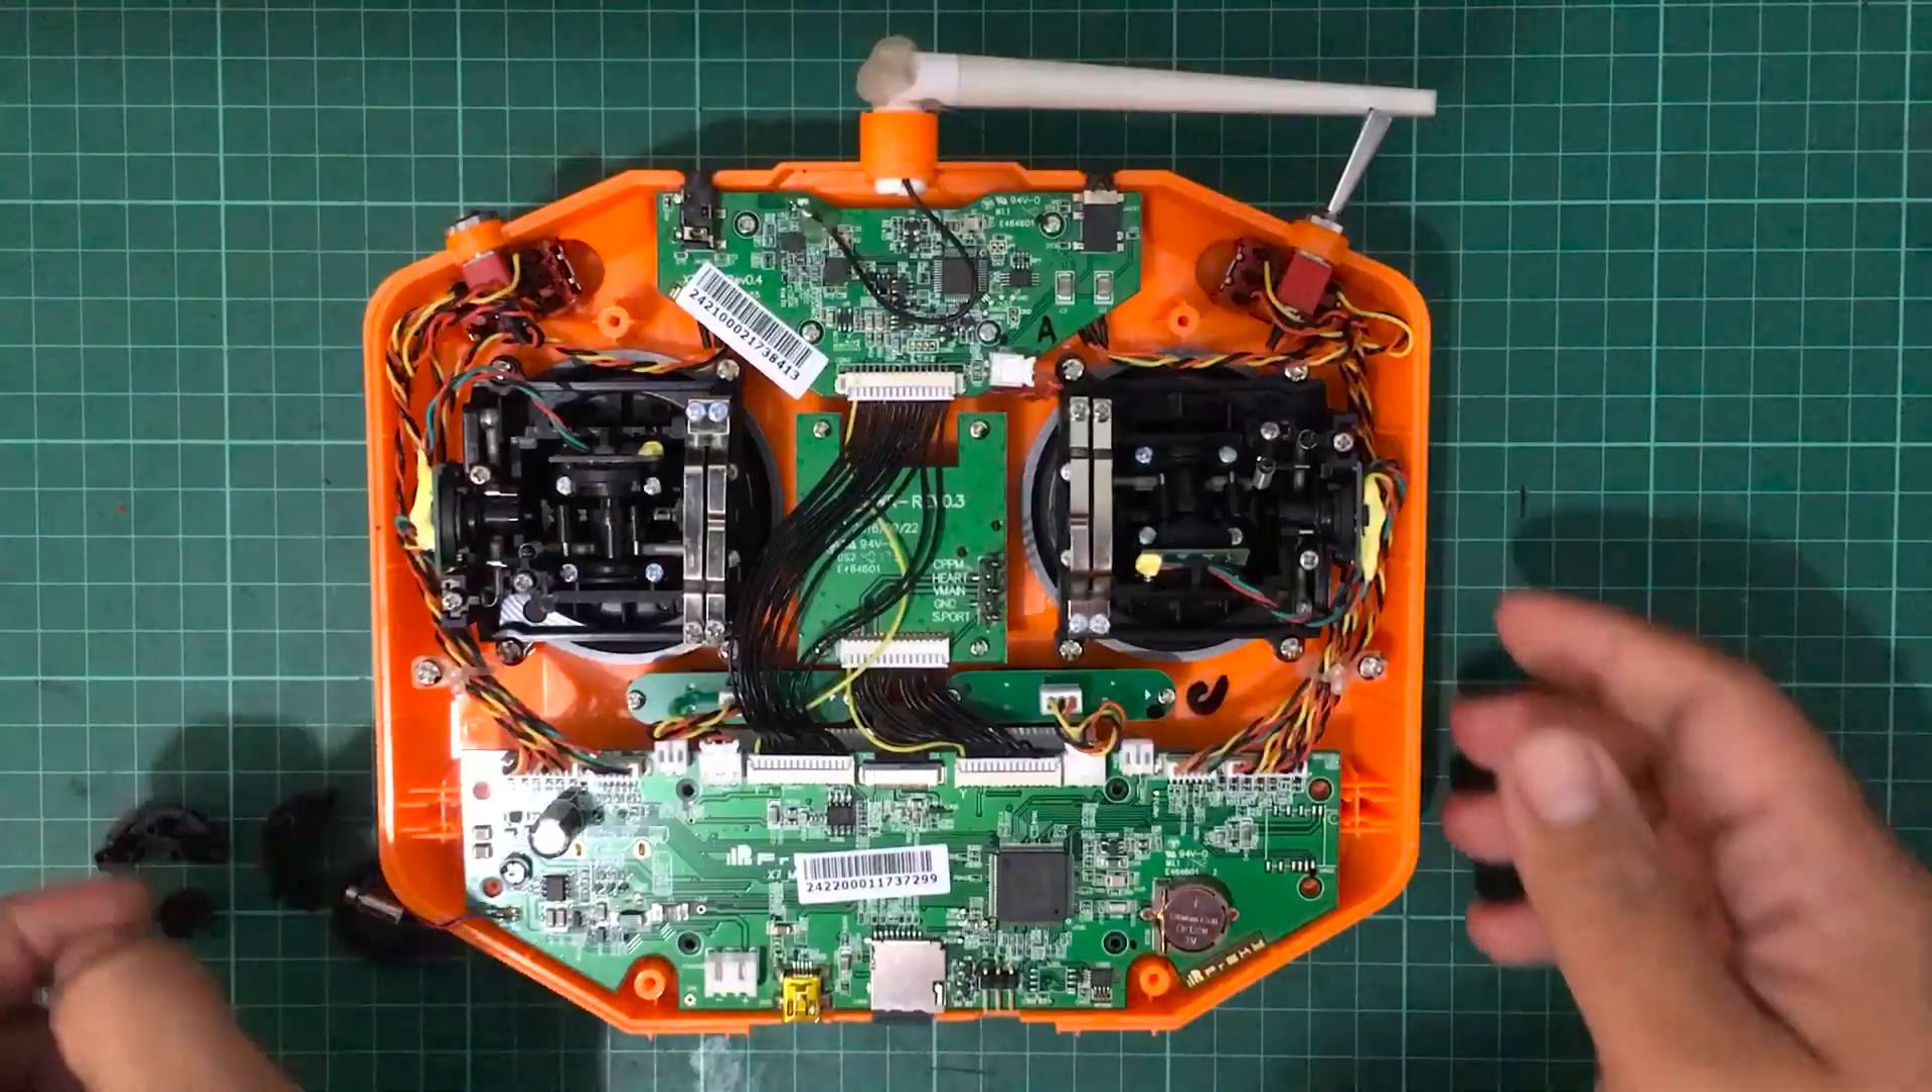So here's my QX7 radio and I've already opened it up at the back and we also need to get access to this other side of this main board.